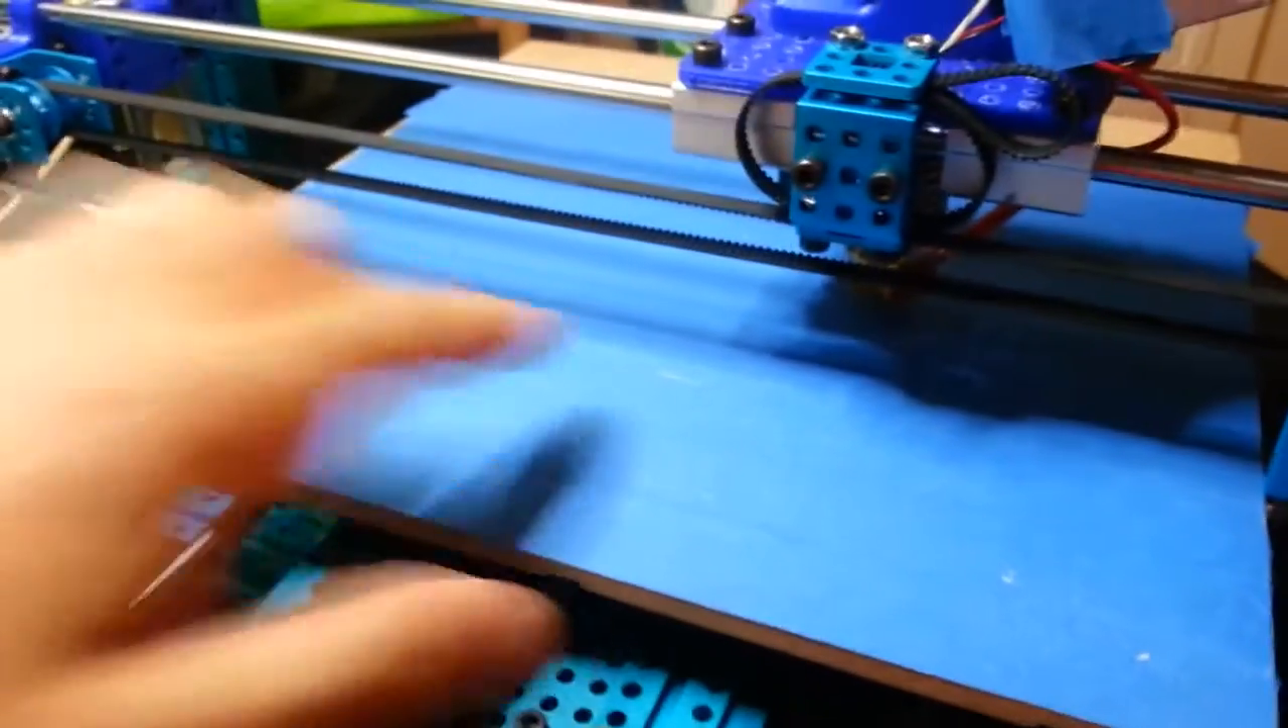I can't really show that now that I've put on the print surface. As you can see, the print surface is covered with blue painter's tape.